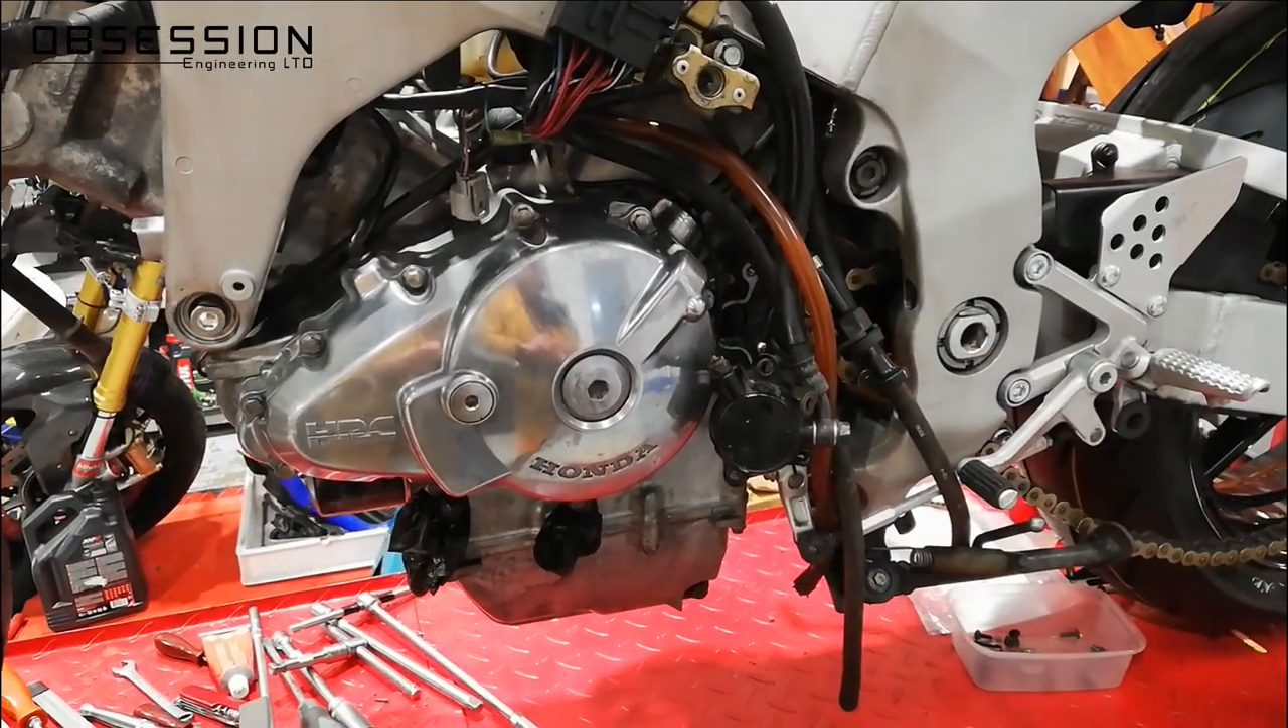So I'm going to give that a smear of grease and pop the cover back on. So that's the alternator cover back on and looking considerably better than when it was taken off.